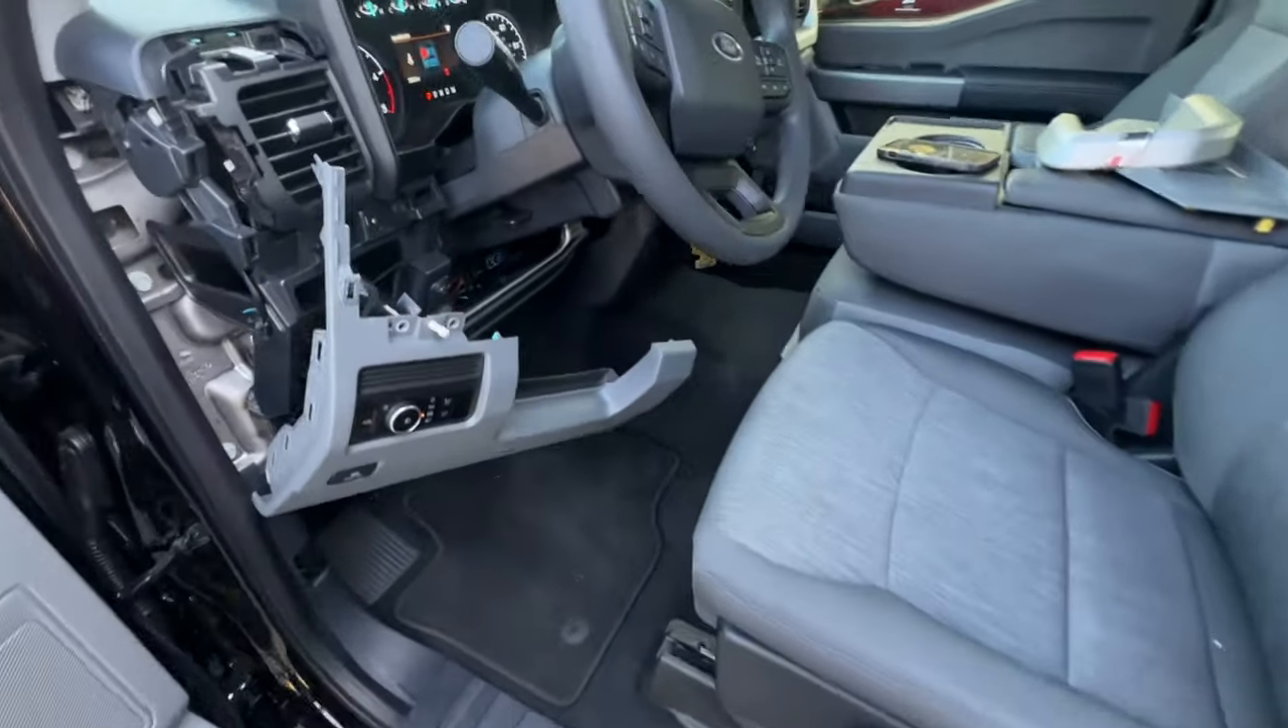Okay so we're pretty much all done now now i left my dash disconnected here just so i could show you.